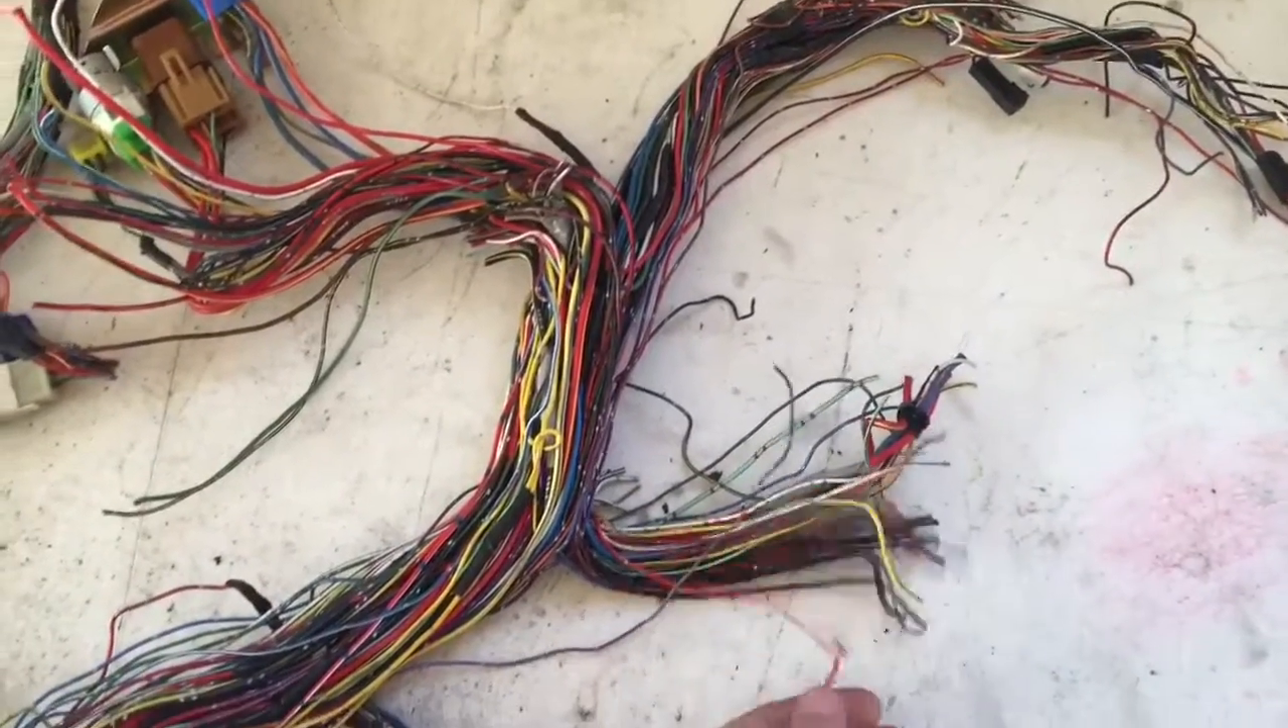Here is the harness stripped of its protective shielding, the black electrical tape and the split loom protective covering.